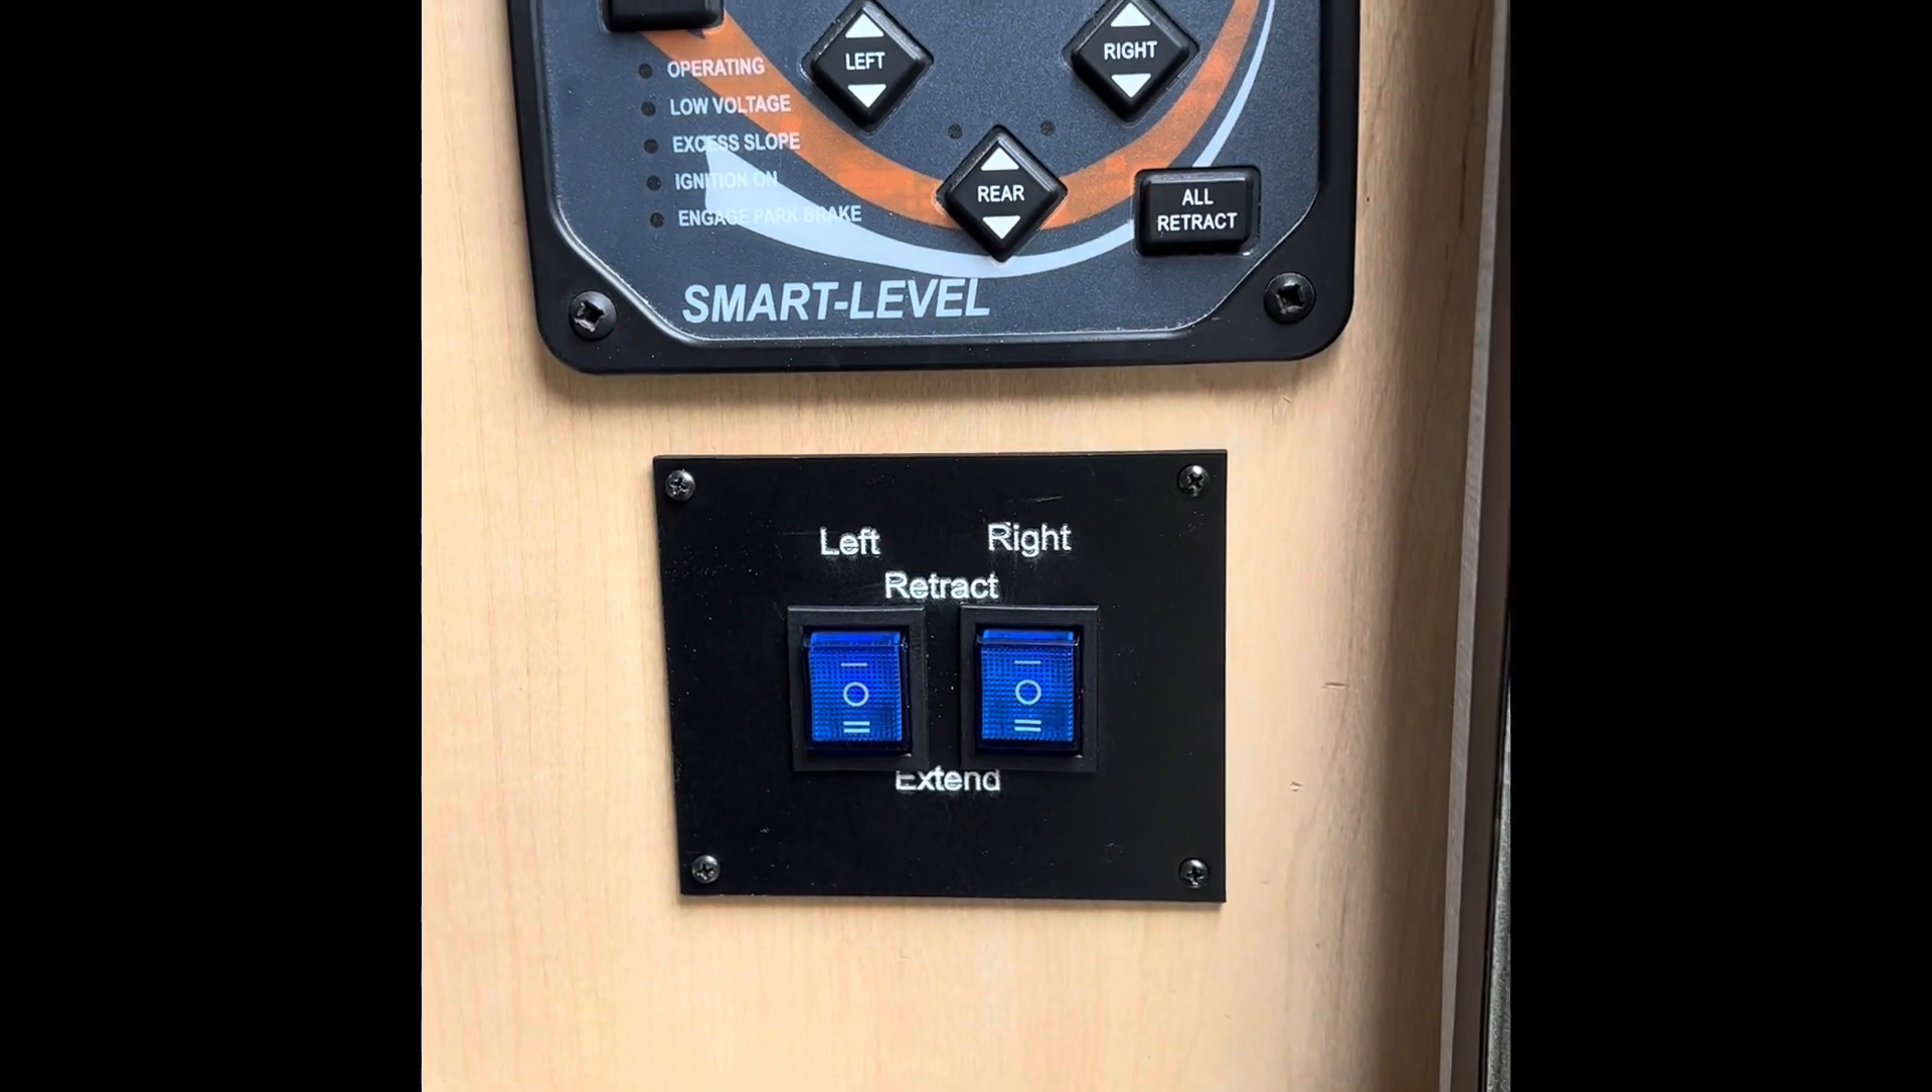This is the control panel installed right below the equalizer jacks.